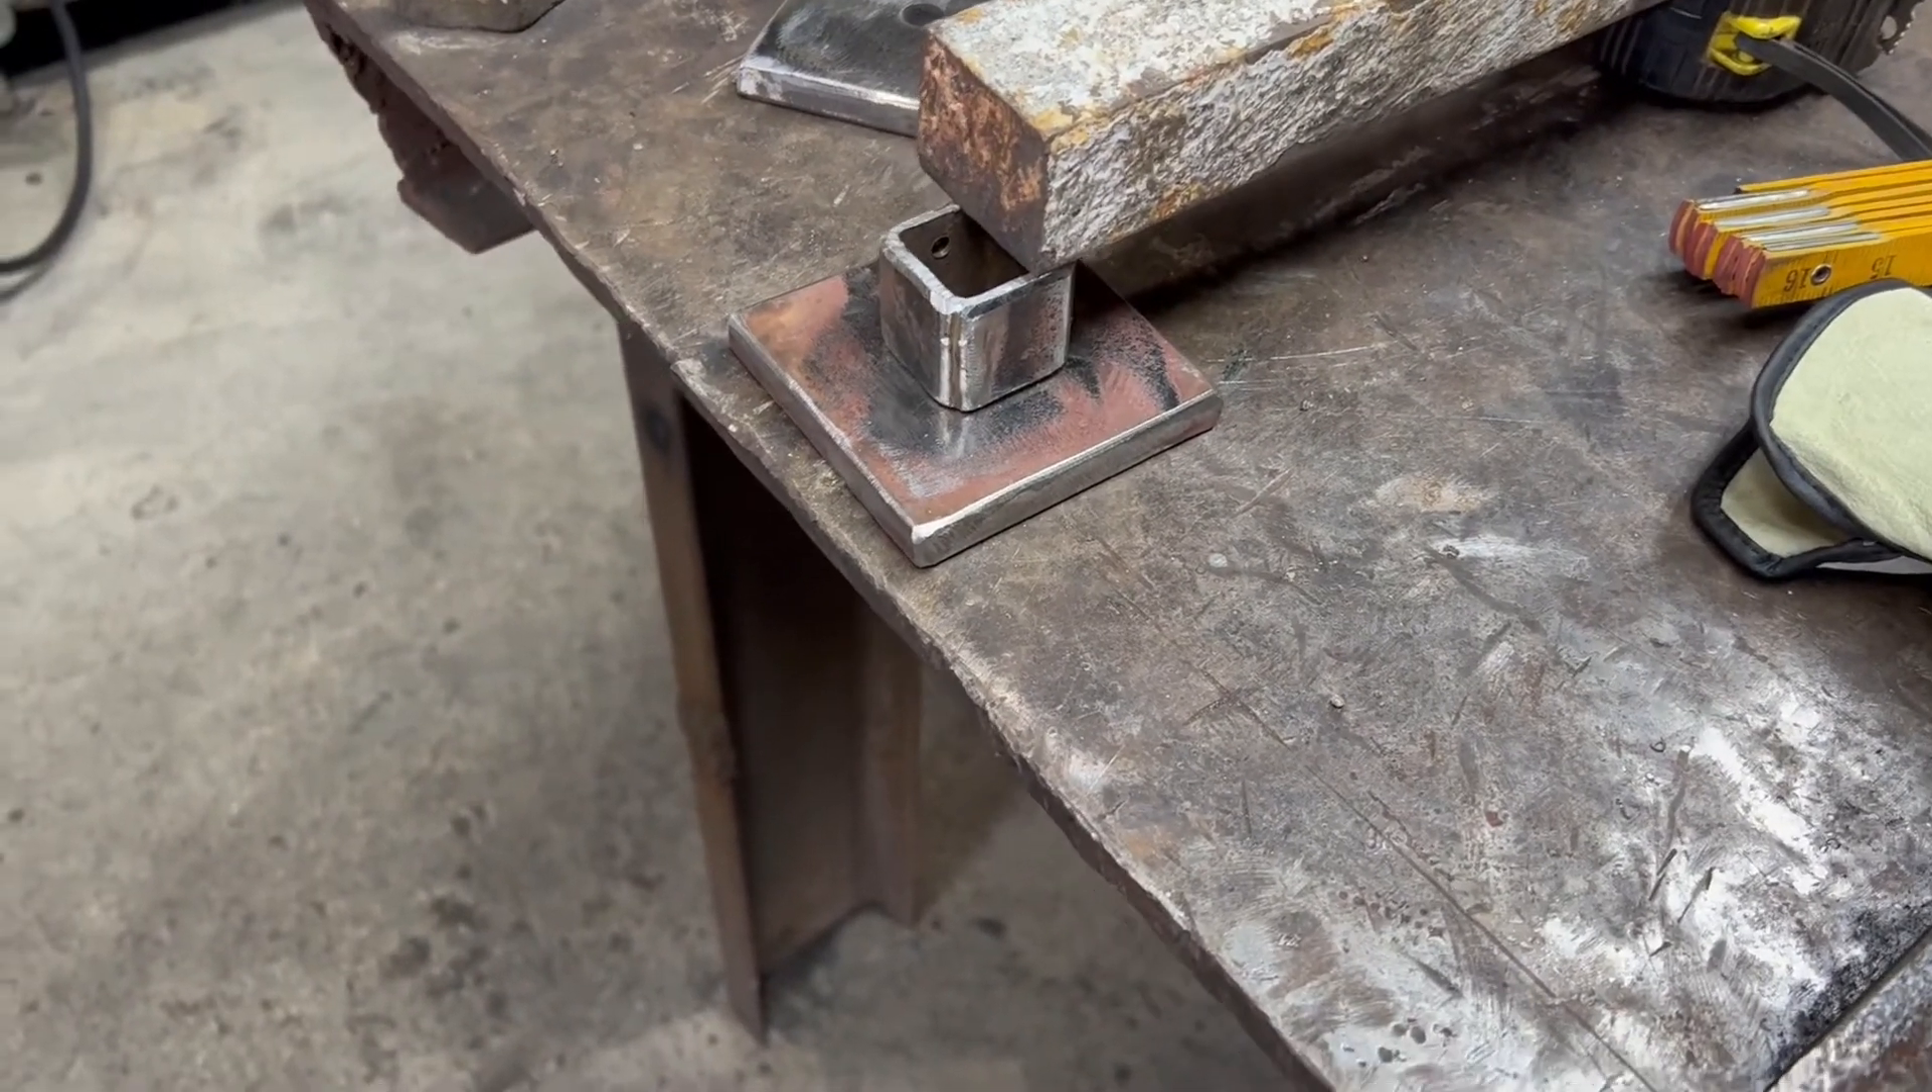I got the riser centered in the middle i got it held with just some weight.